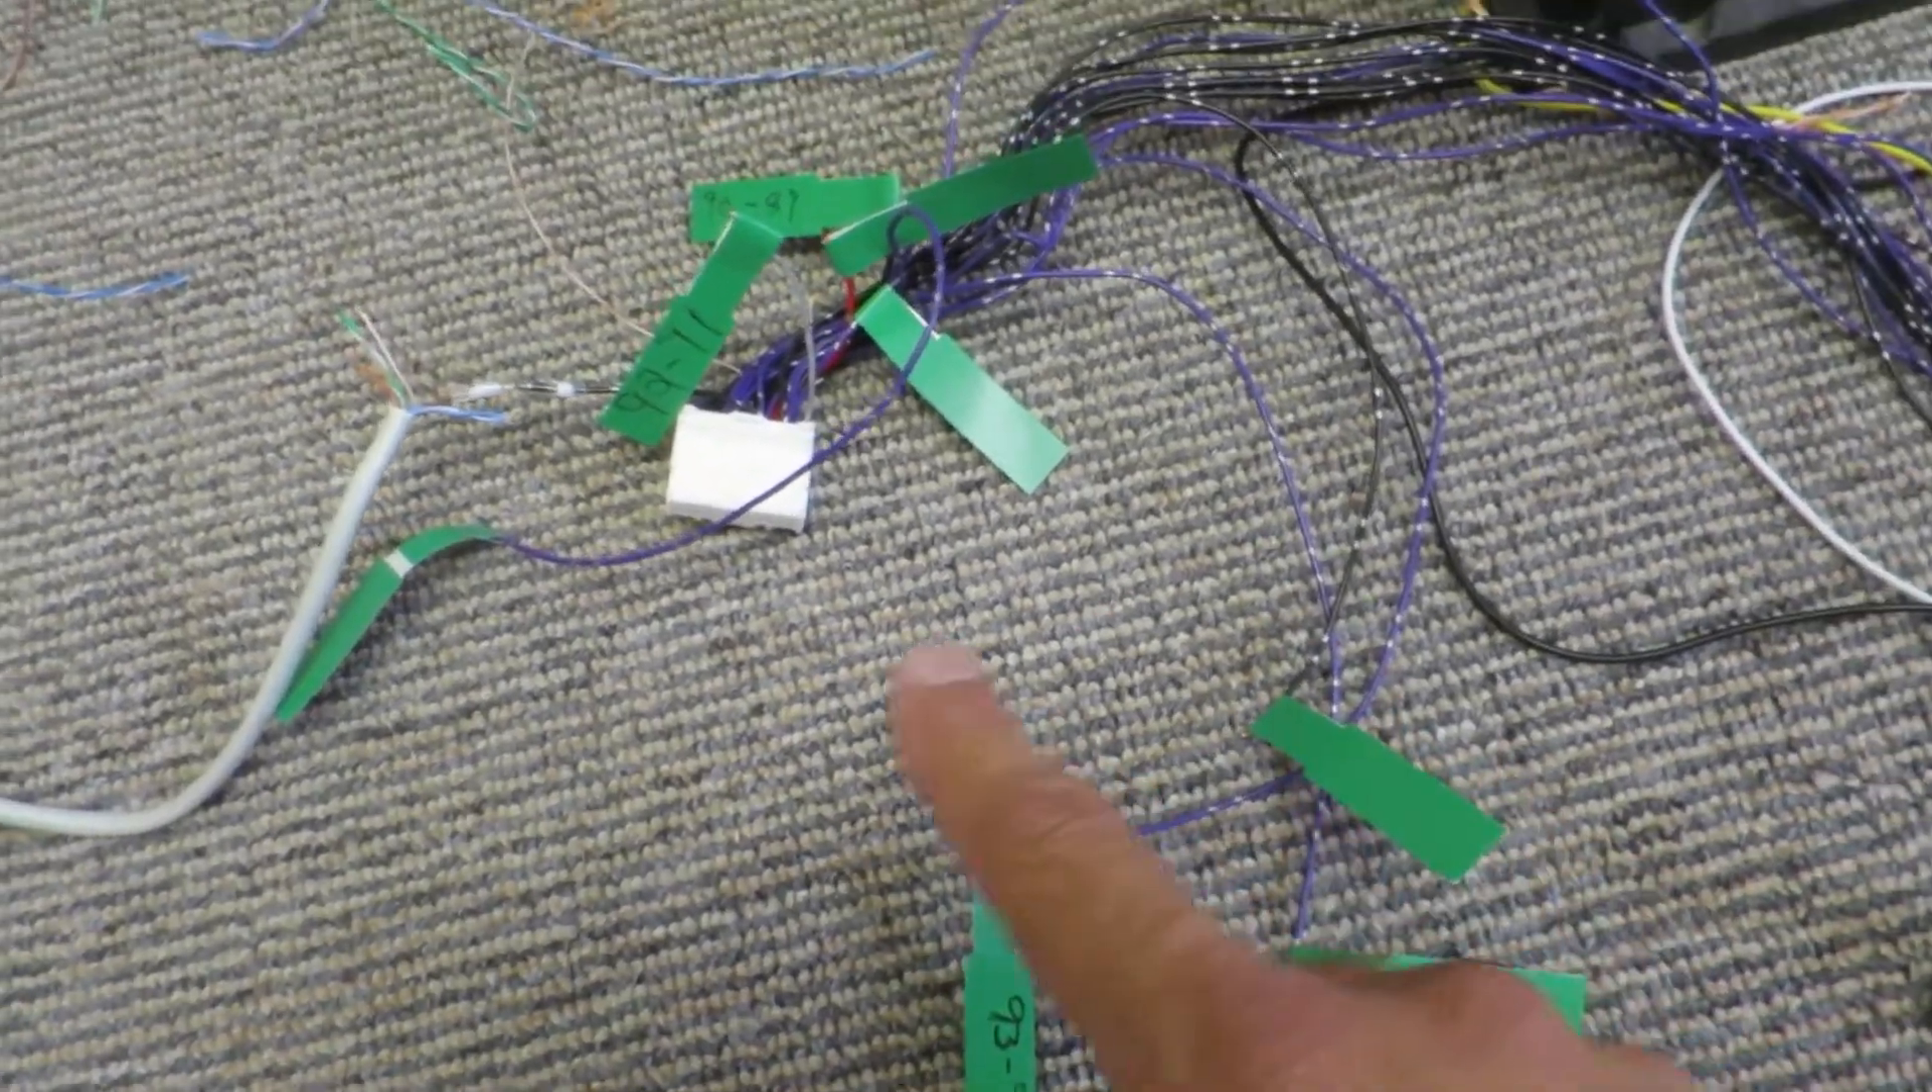So this is all the extra wires that all need connecting up, all Cat5 cable, going to the other end, got it all labelled up so I know which cables need to be for which connector.